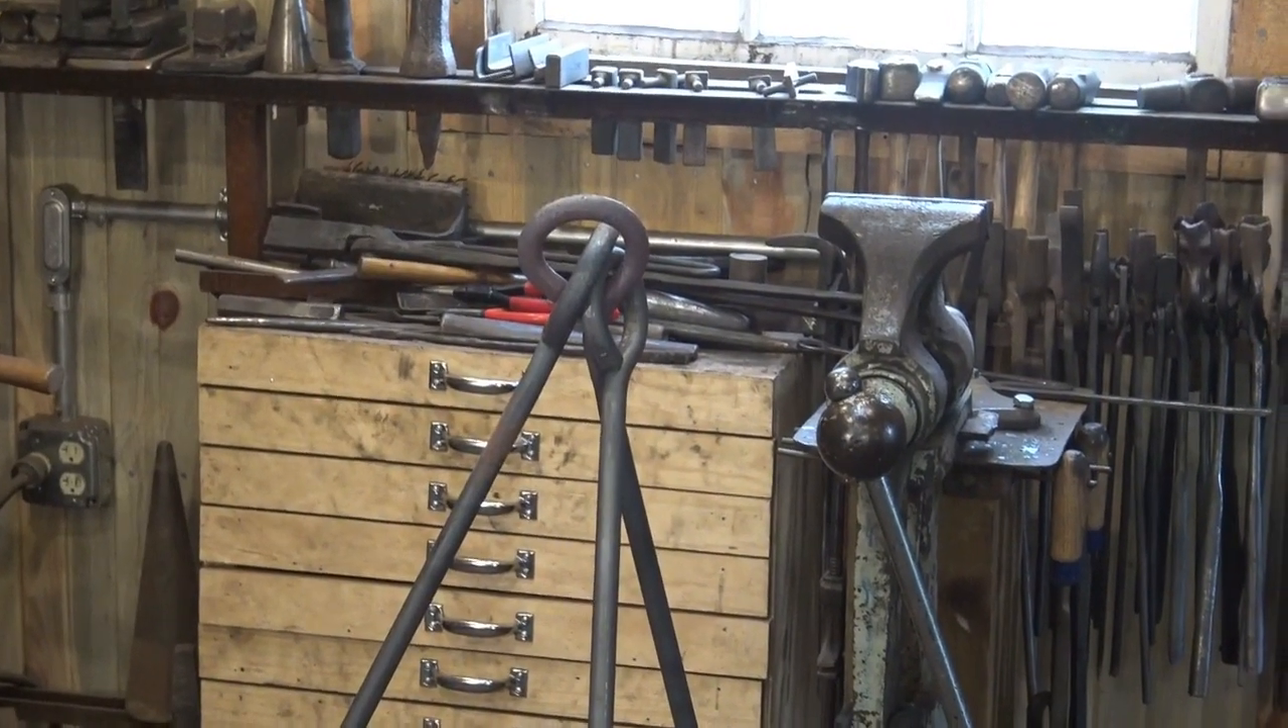Now we have a tripod that is all connected.